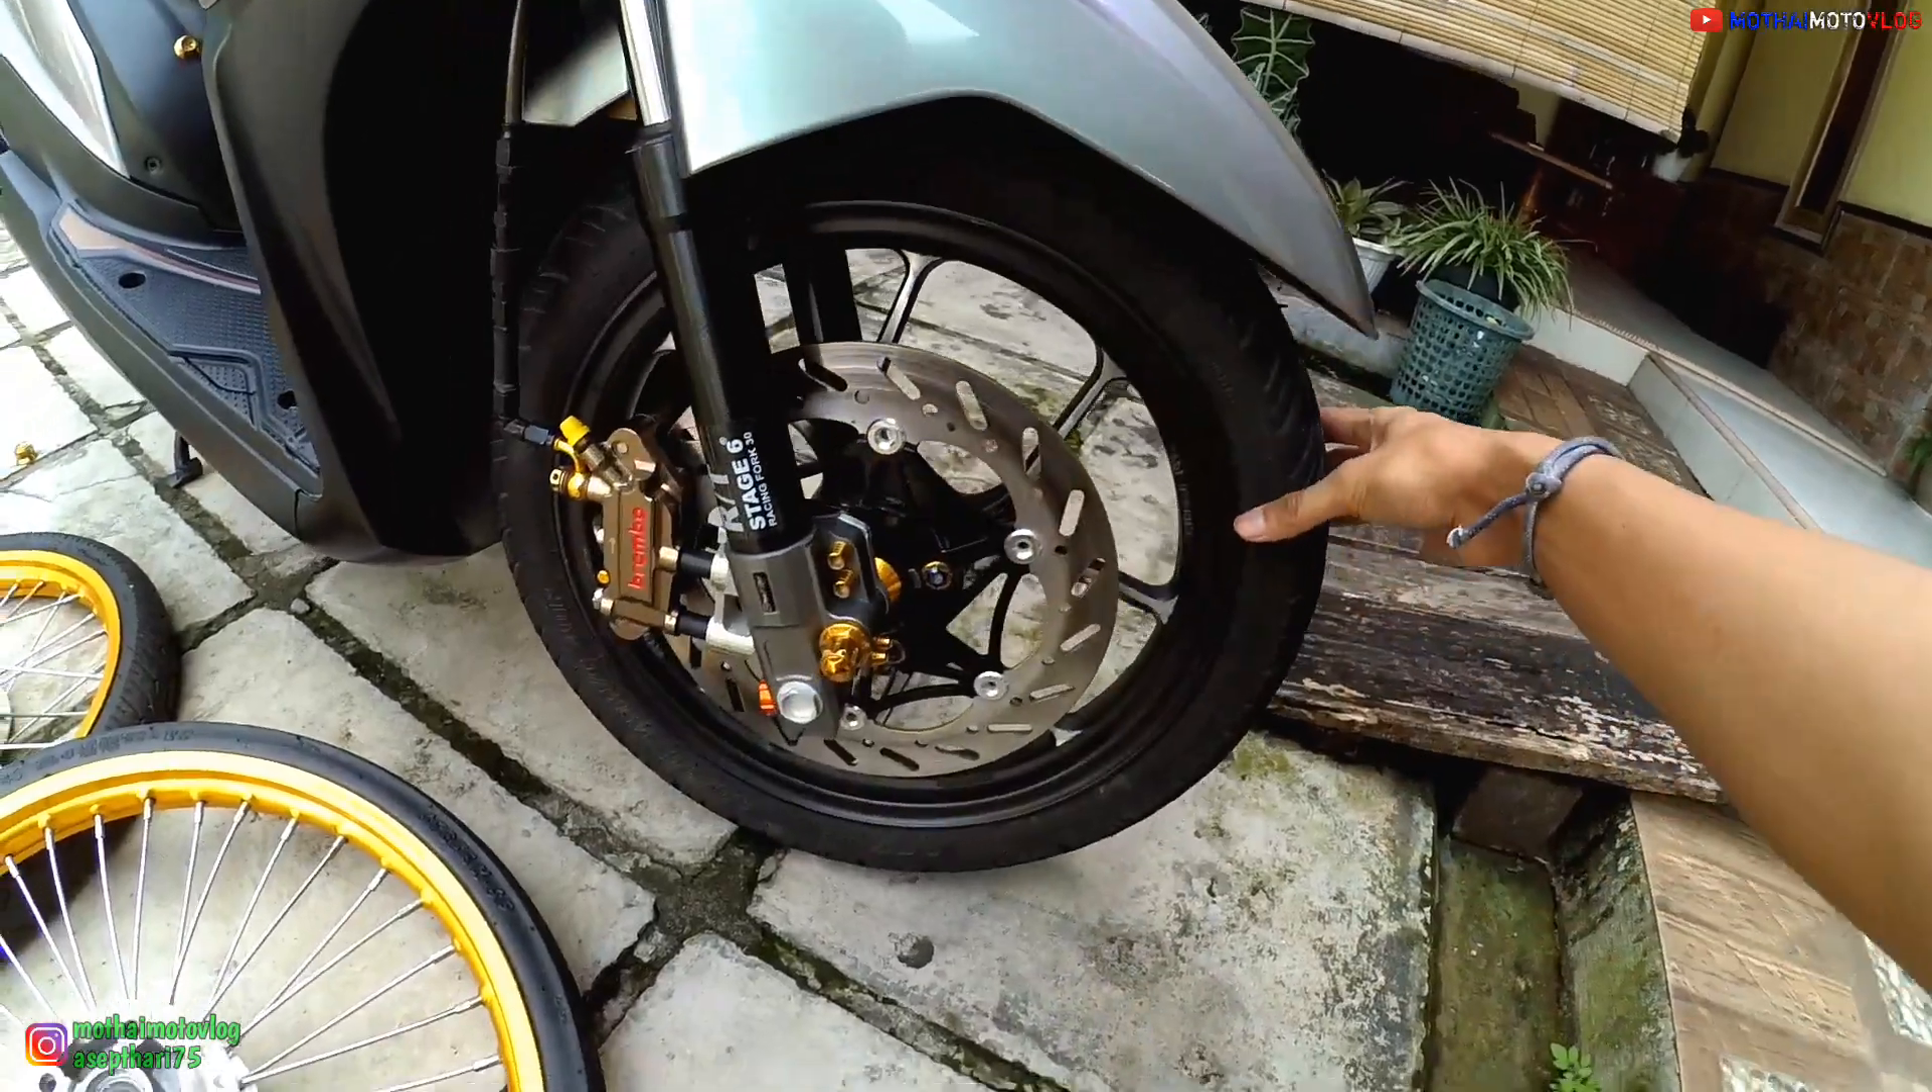Sekarang ini untuk pelak depannya udah gua pasang ya jadi tinggal pelak belakang aja.